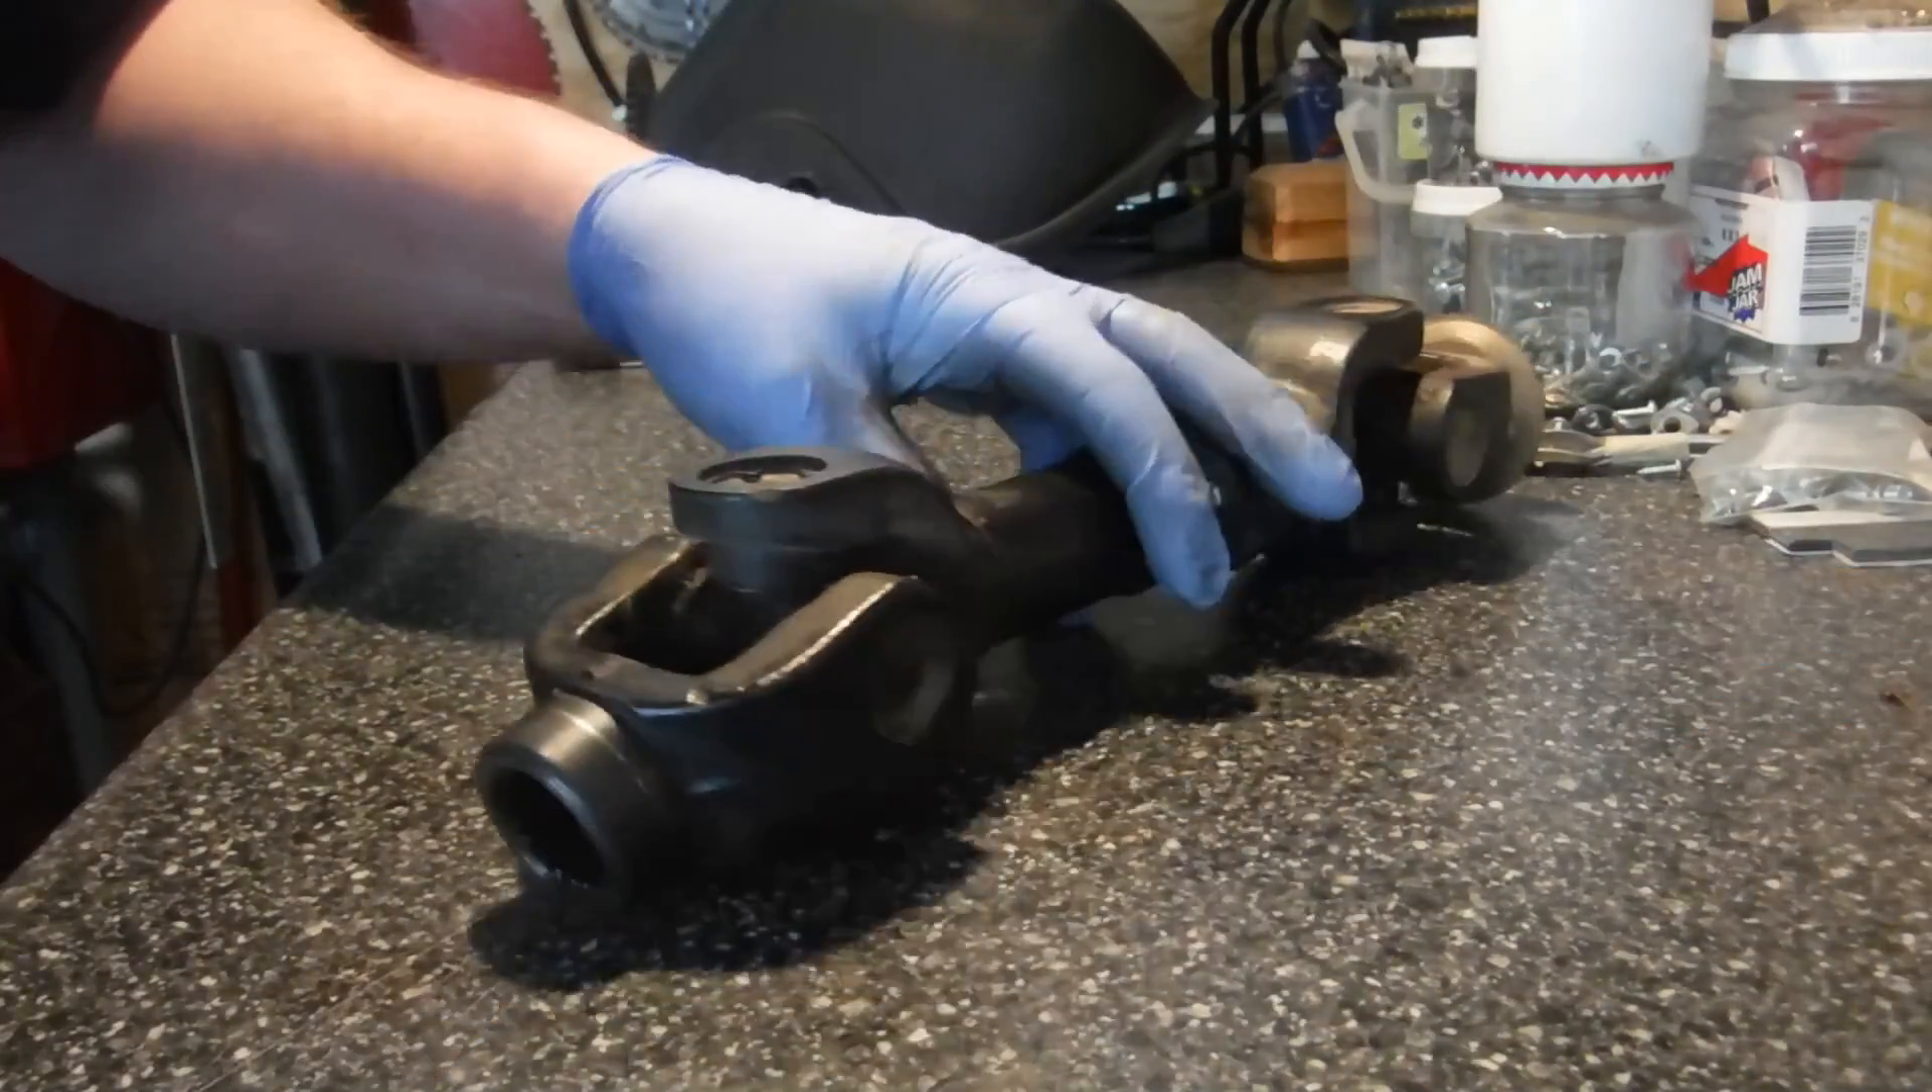Okay, there's your drive shaft out.